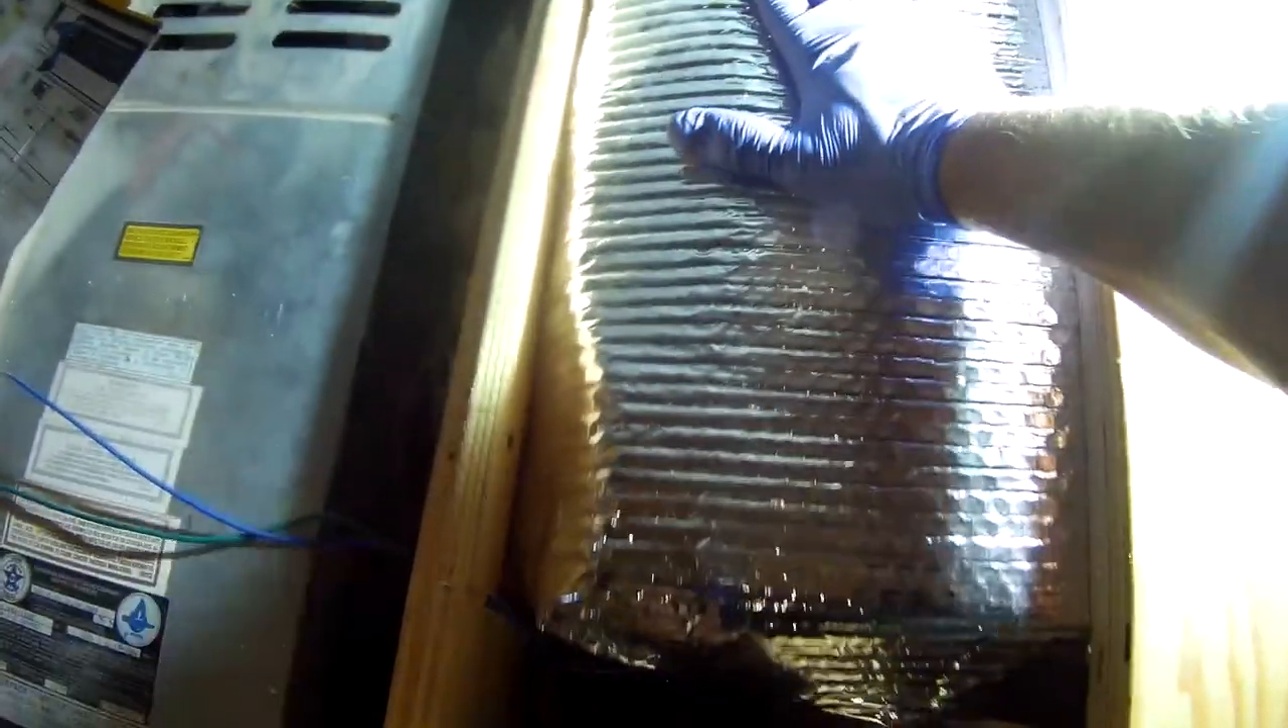Okay, I put the Reflectix cover back over, which covers the thermostat and everything, all the wires.